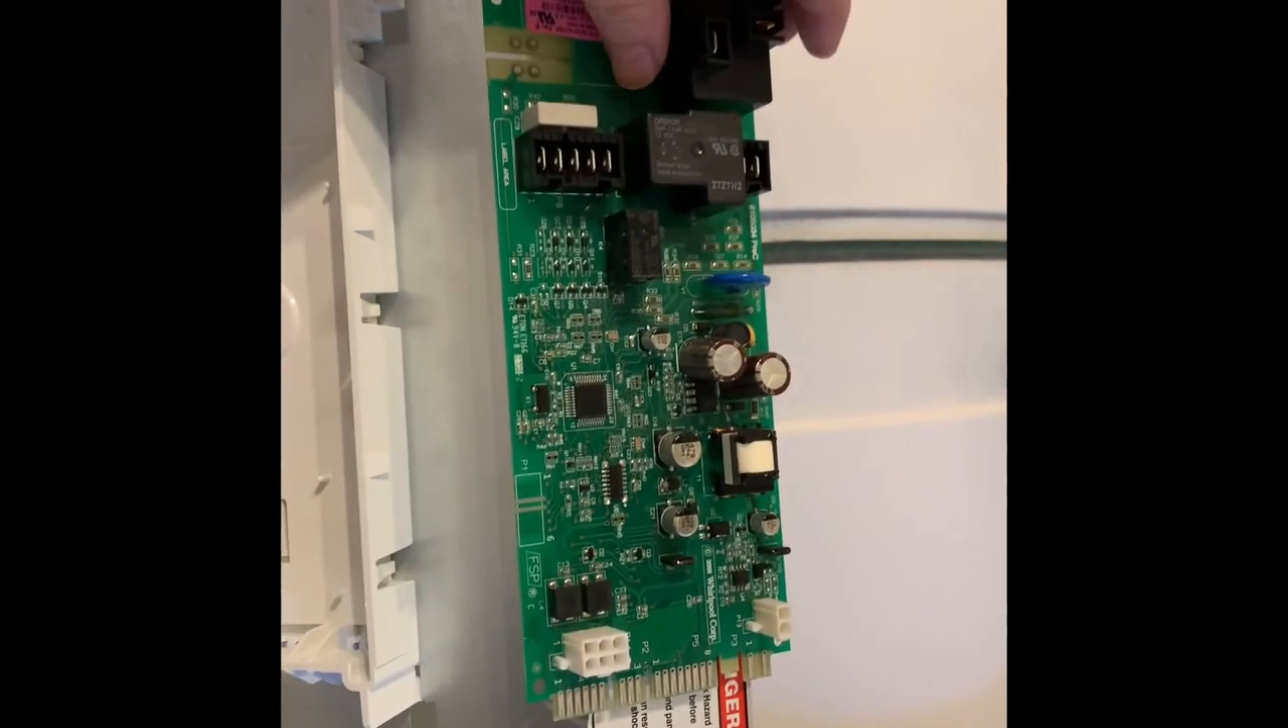We've got that circuit board out.